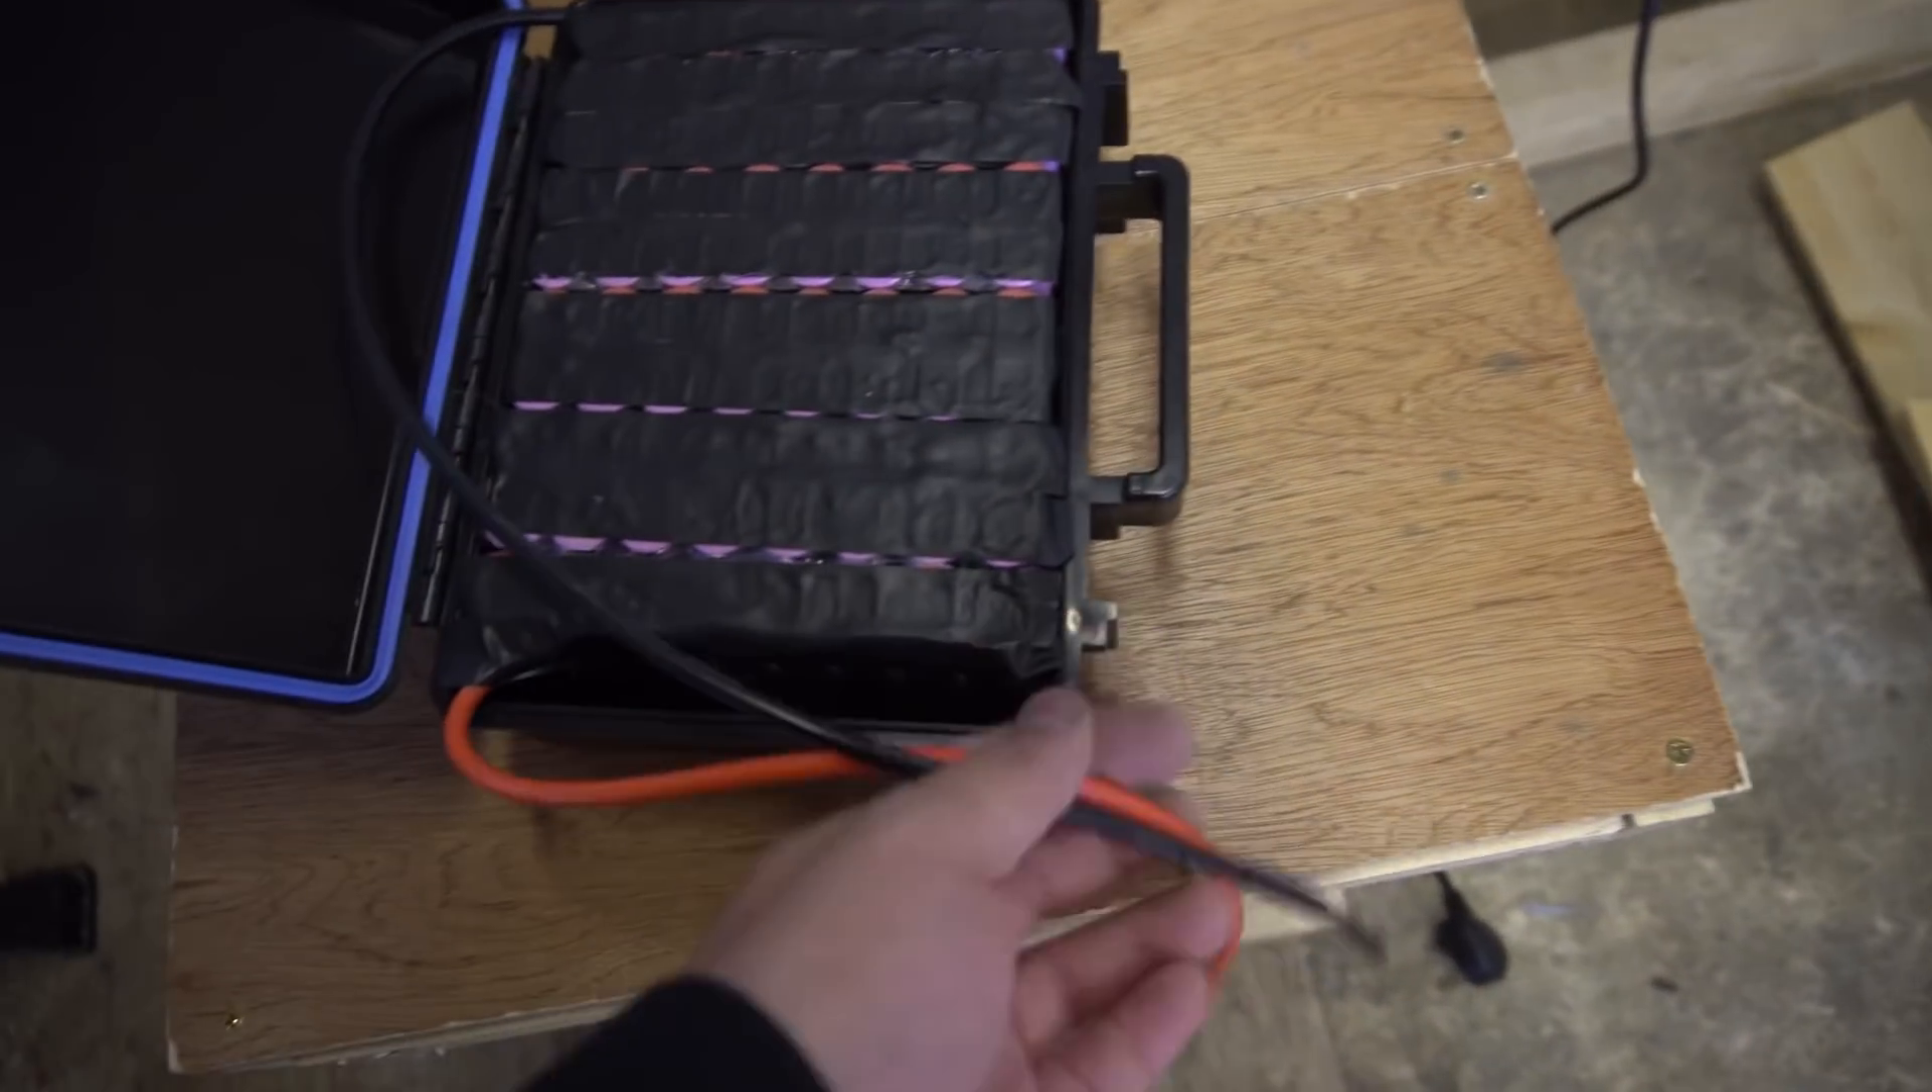I've just double checked that the pack actually does fit into my enclosure and as you can see there's not a lot of room.